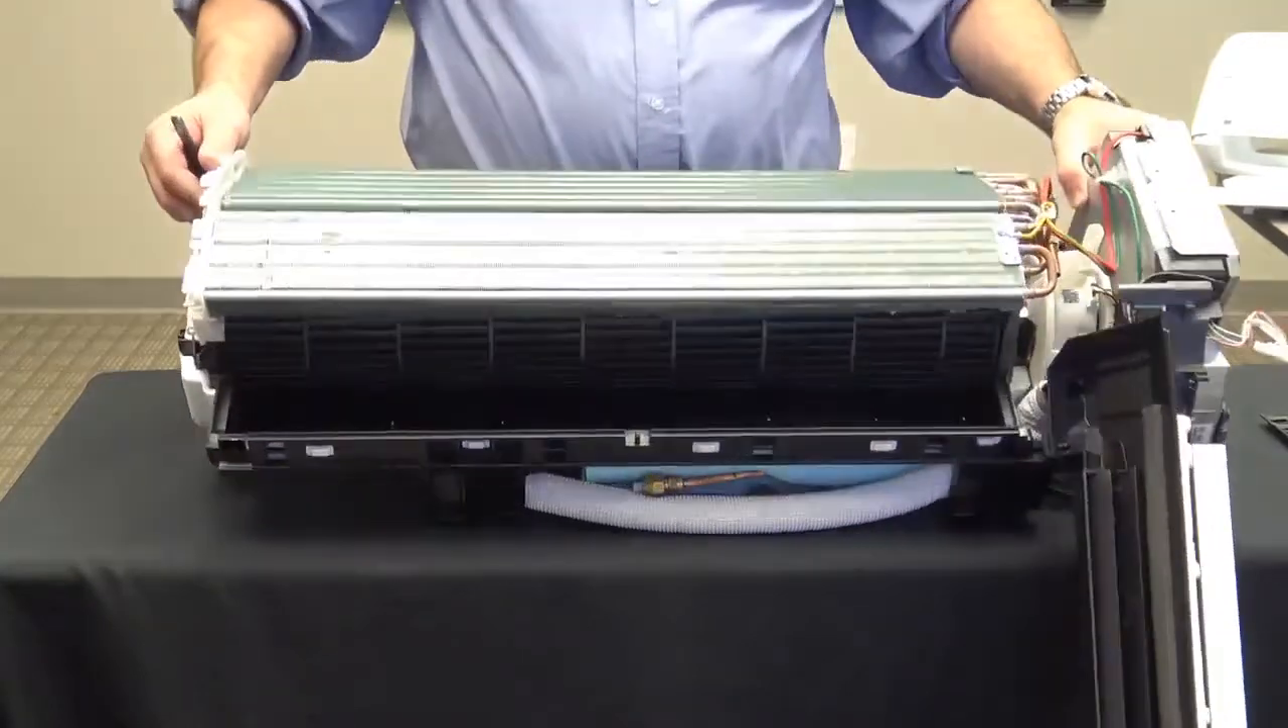So I have full access to the blower wheel and the coil.